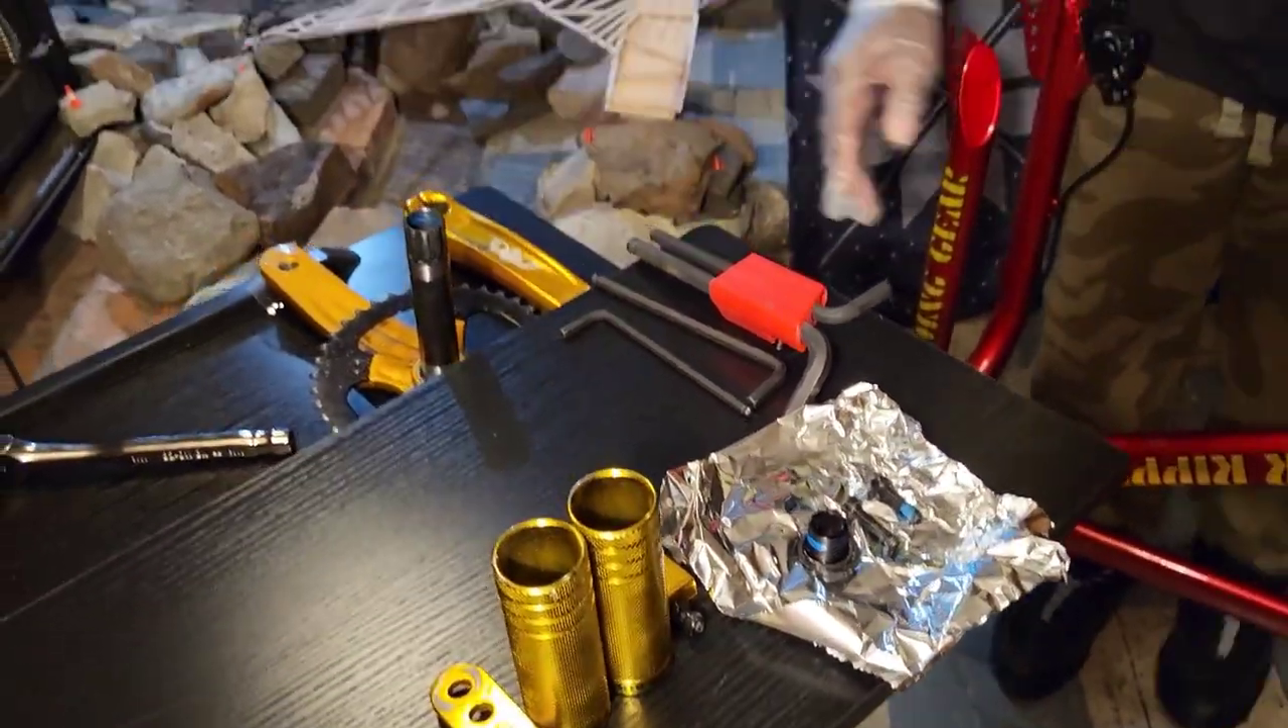As y 'all see, I got the cranks off.